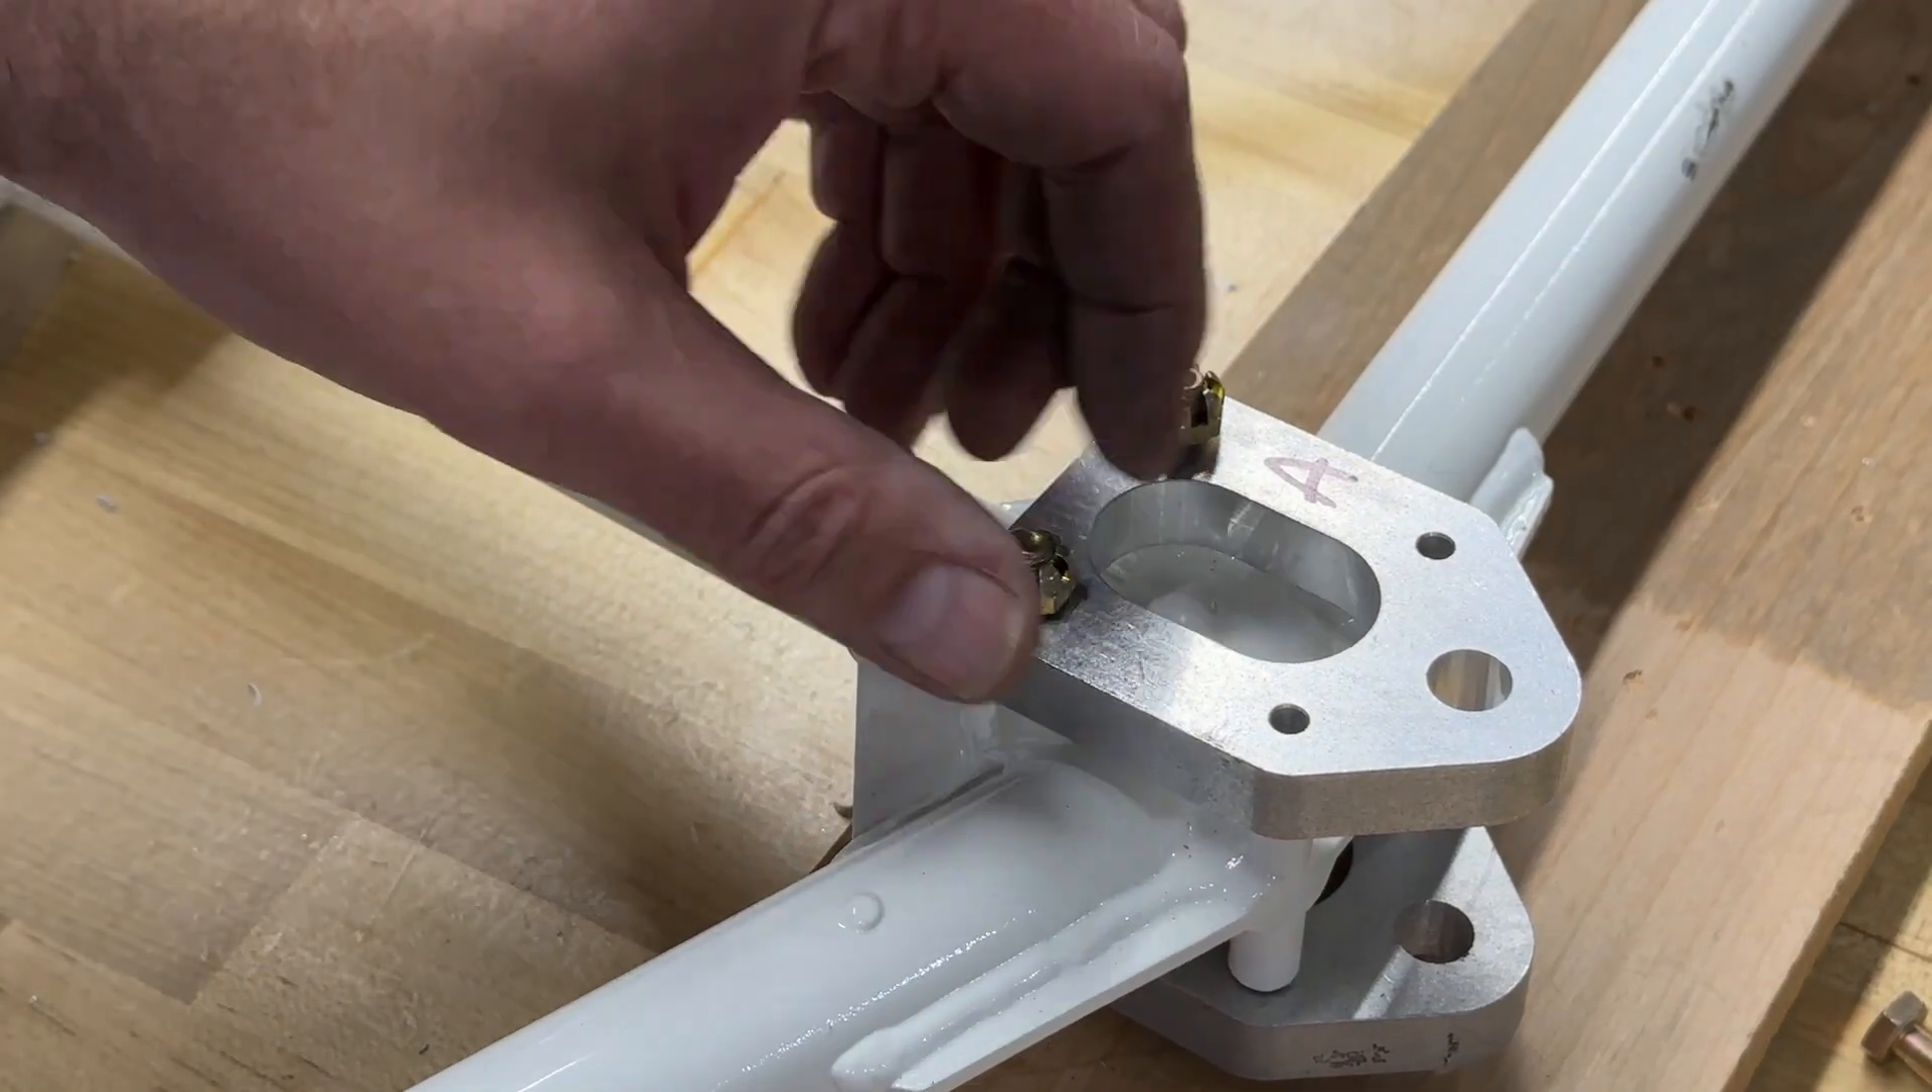I'm just temporarily using castle nuts here just because they're easy to finger tighten I will put the proper washers and nuts on after.